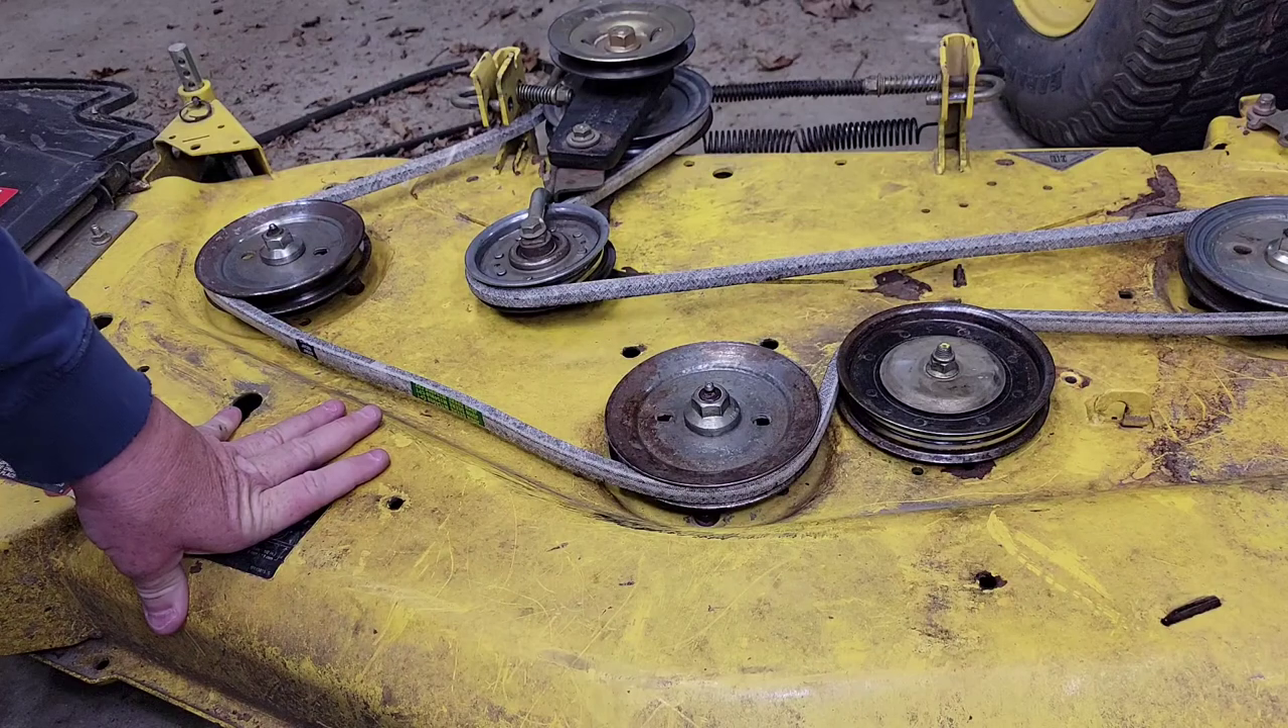Now my belt is on.